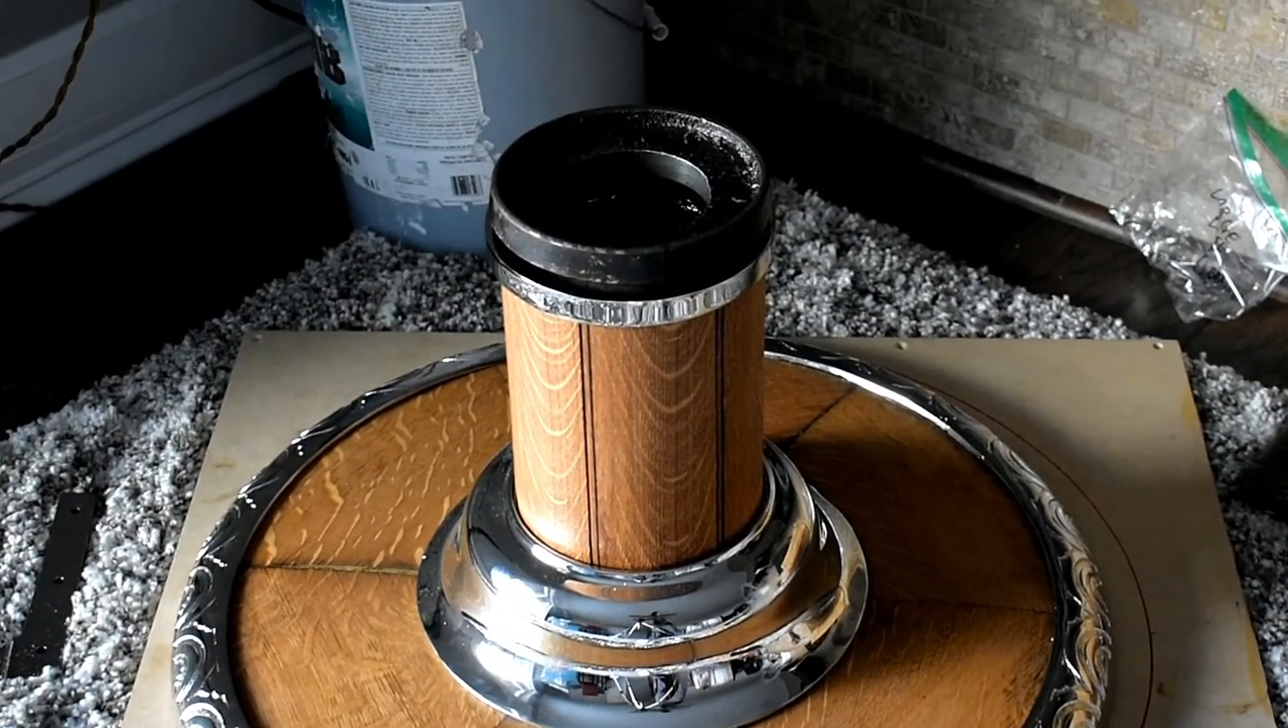I've got the wood refinished and I've got the the base for the hydraulic pump put back in.